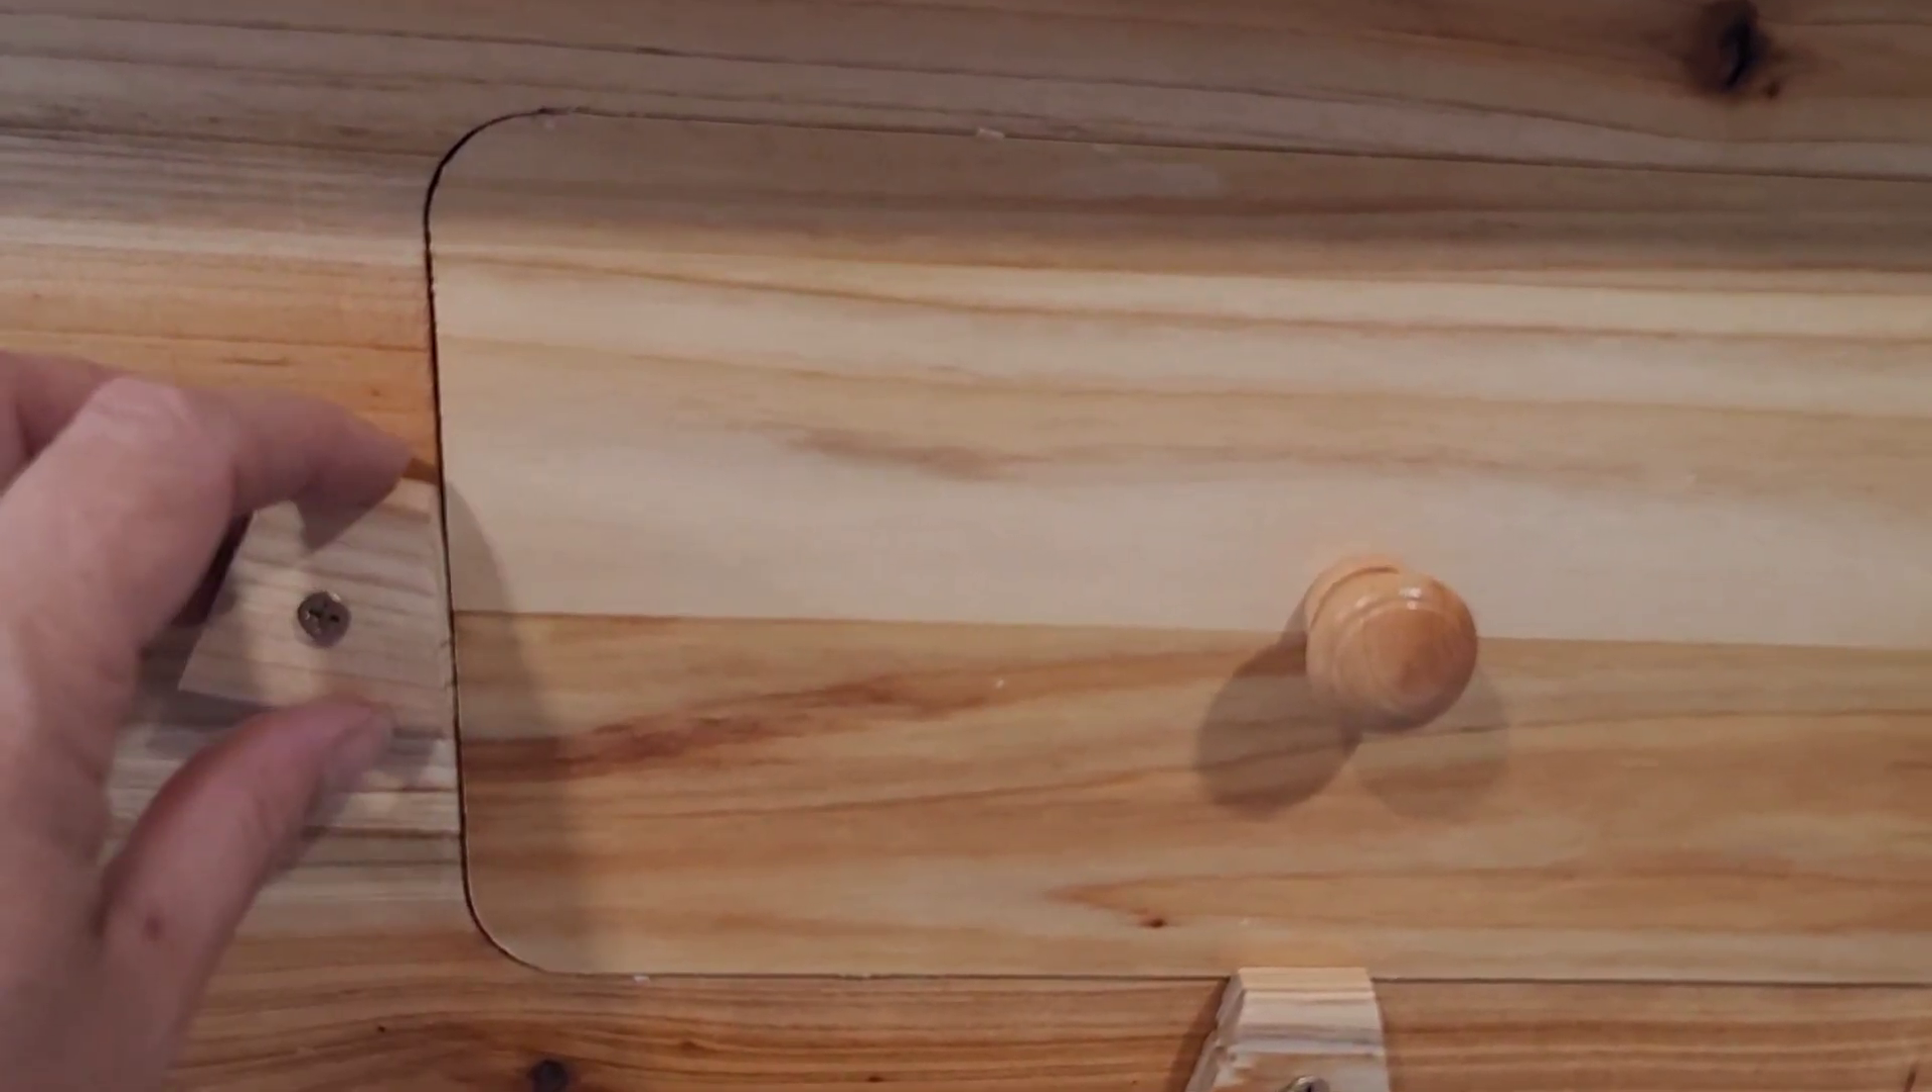This is the super and I've got my side doors on.